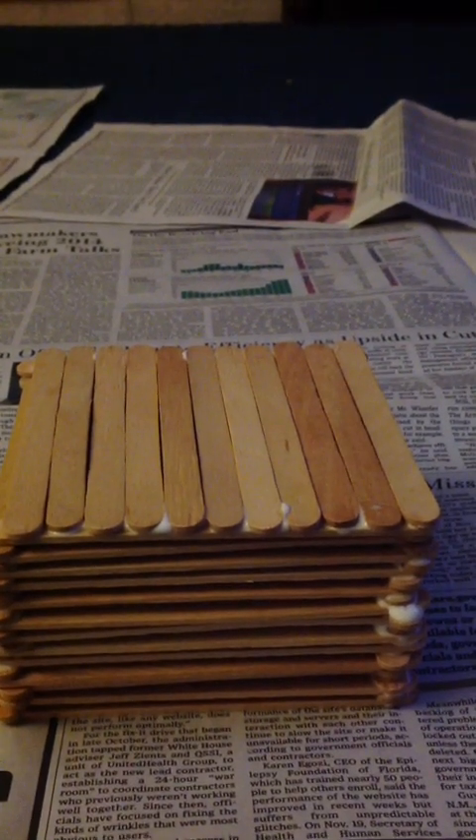We made our structure to the desired height and added a thin layer on the top of the structure.